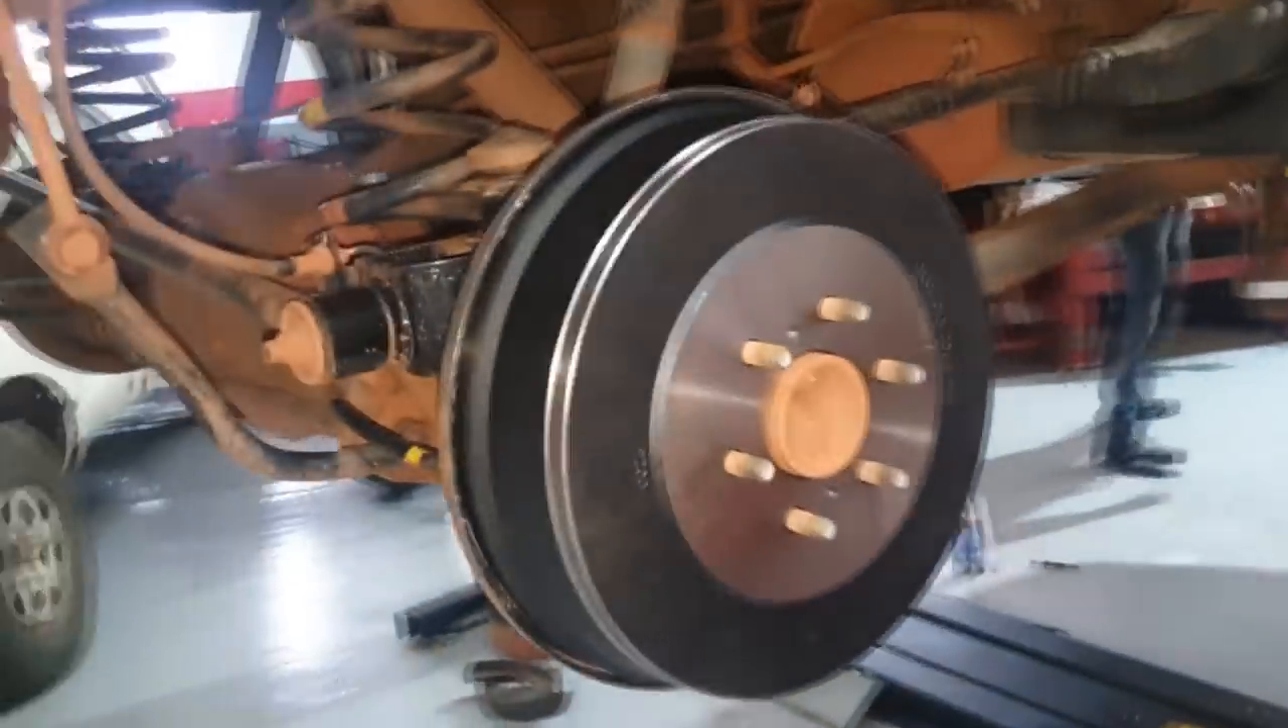Guerreiro, isso aqui, a campana nova está no lugar já, certo?